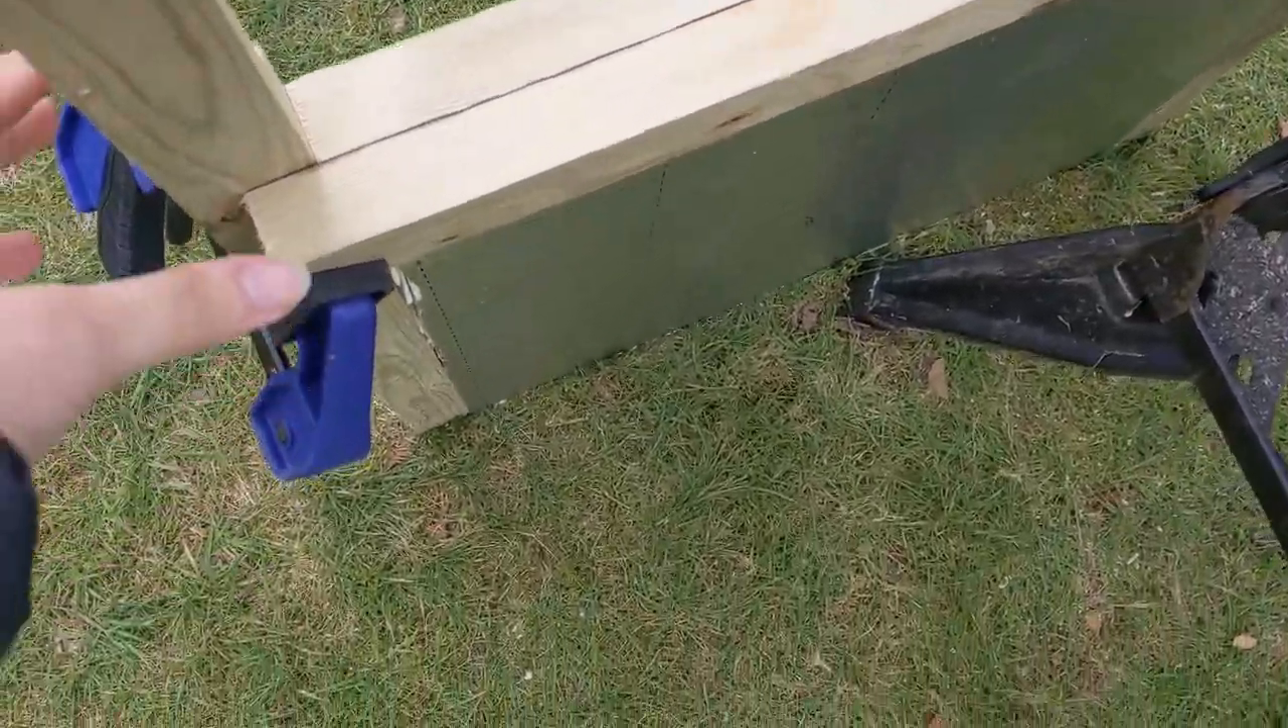Right, as you can see, we now have a second piece of wood clamped behind the piece that we're going to be routing.